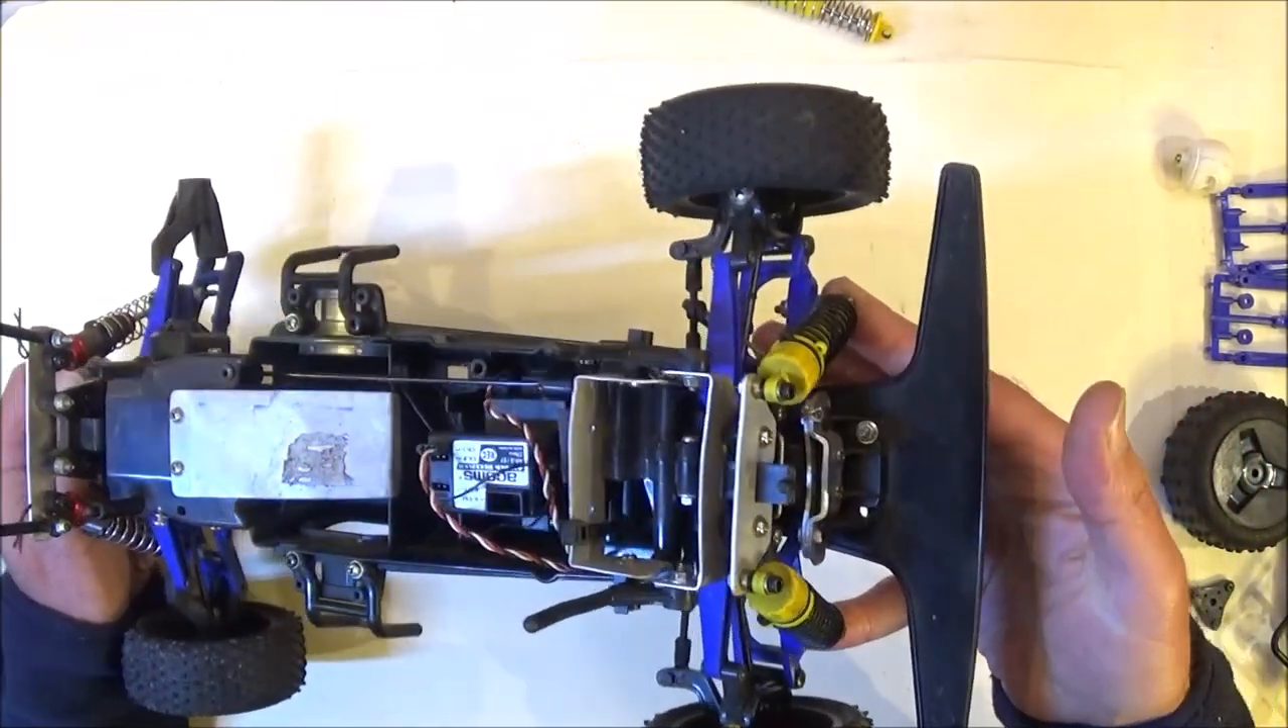As you can see I've adapted this to four shocks so two shocks at the front instead of the one that it used to have.